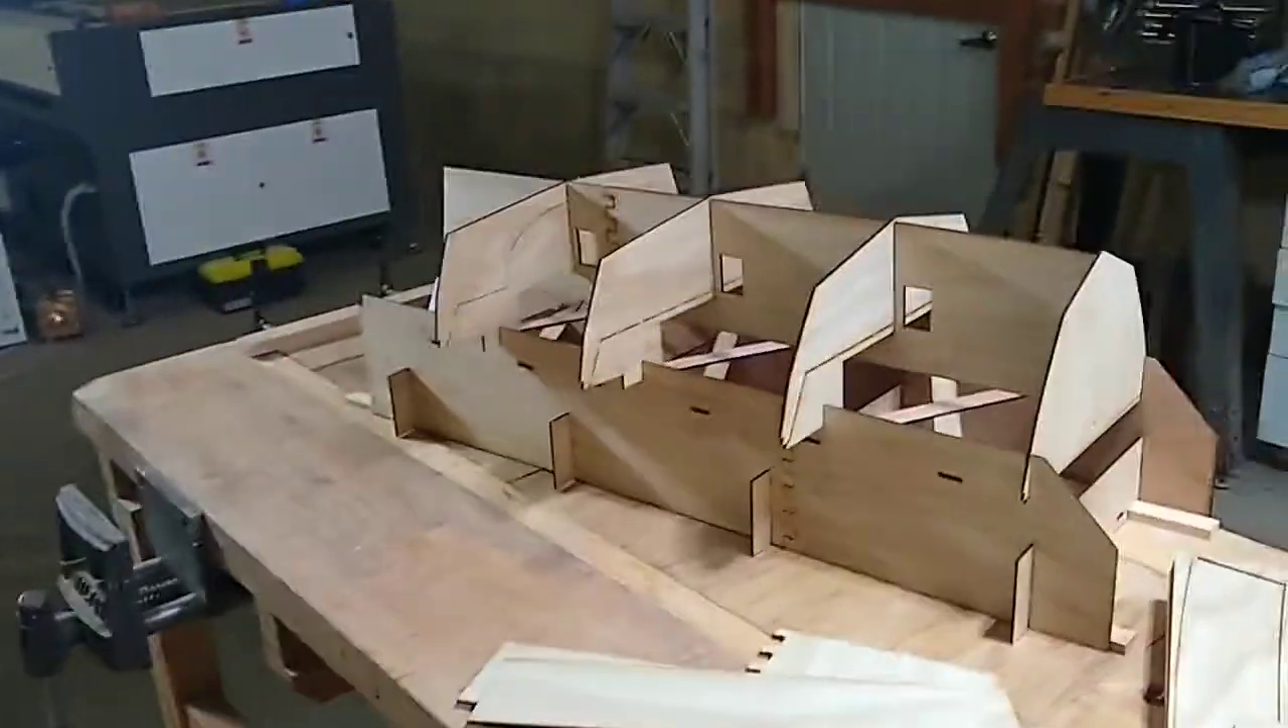So here it is with the construction jig and all of the bulkheads erected.